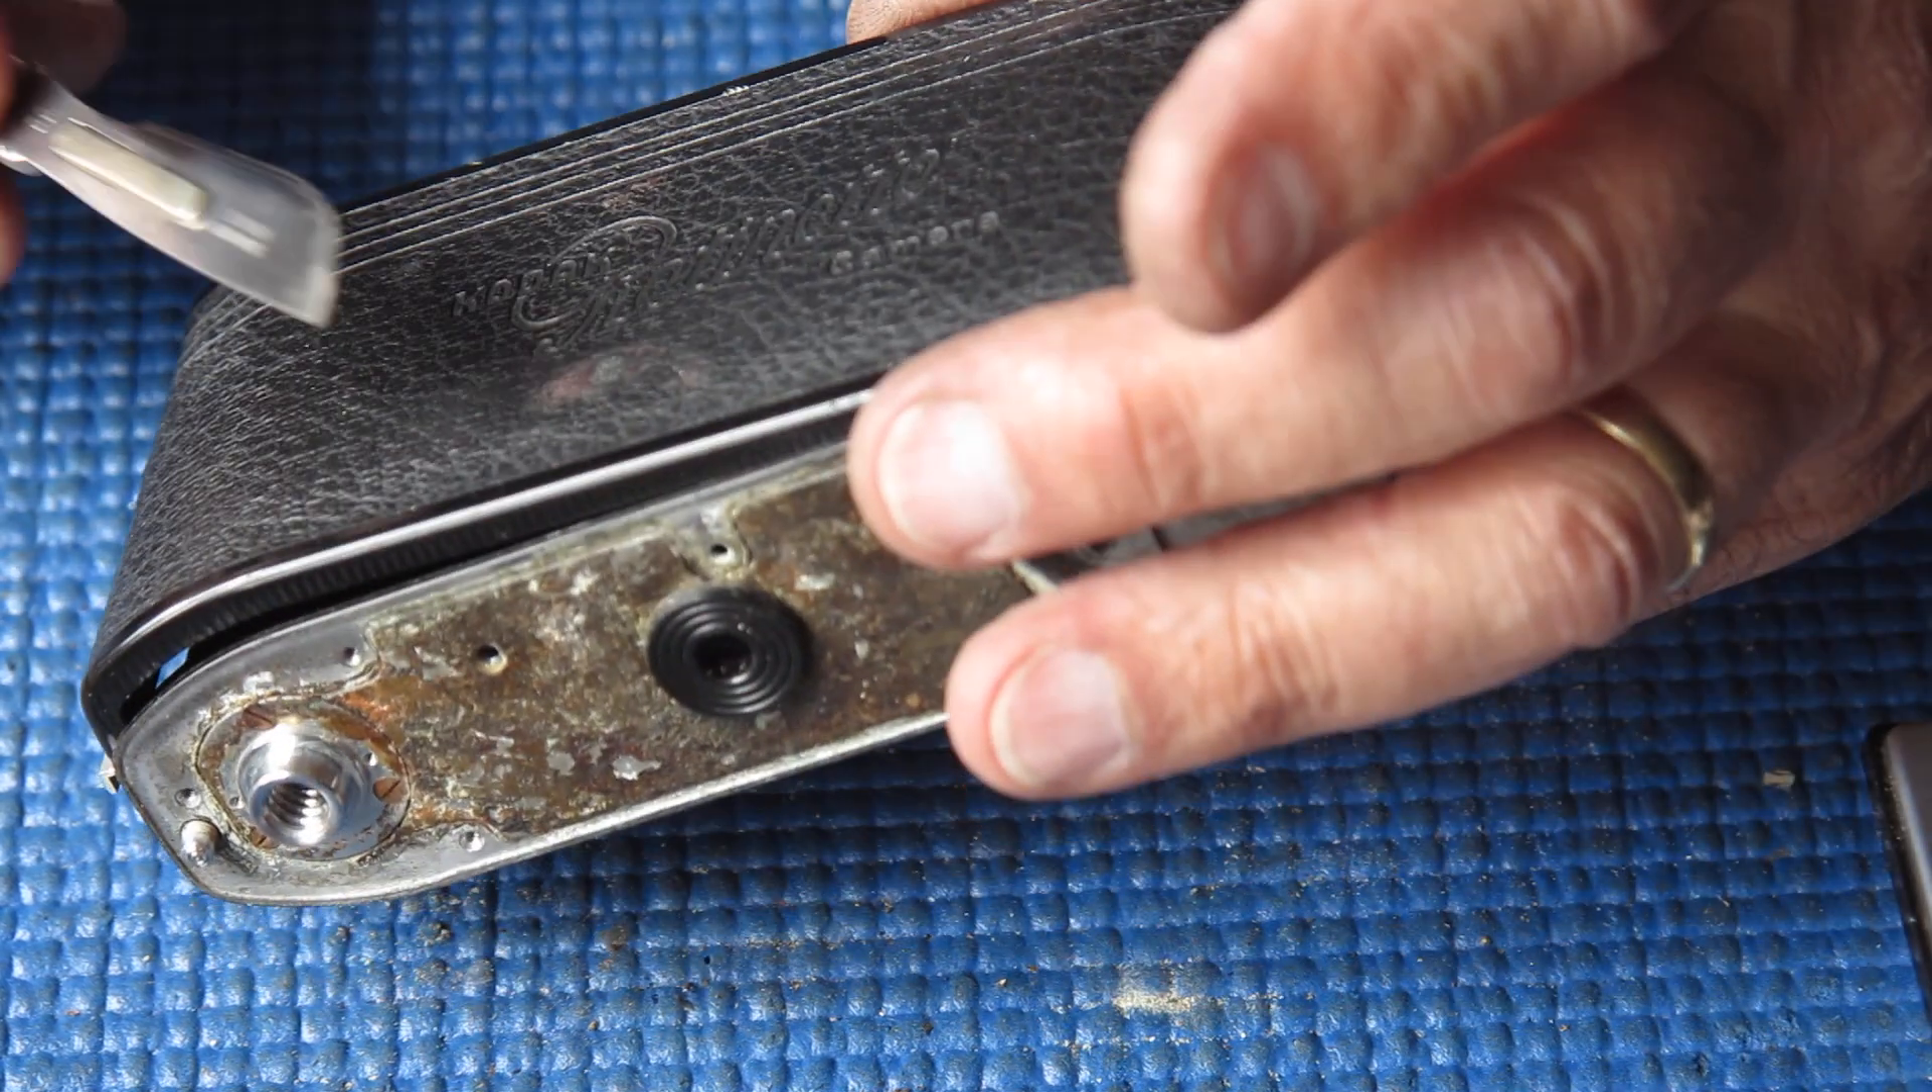I've got to get that casting nice and clean. I've also got to remove the leatherette from the back of the camera.